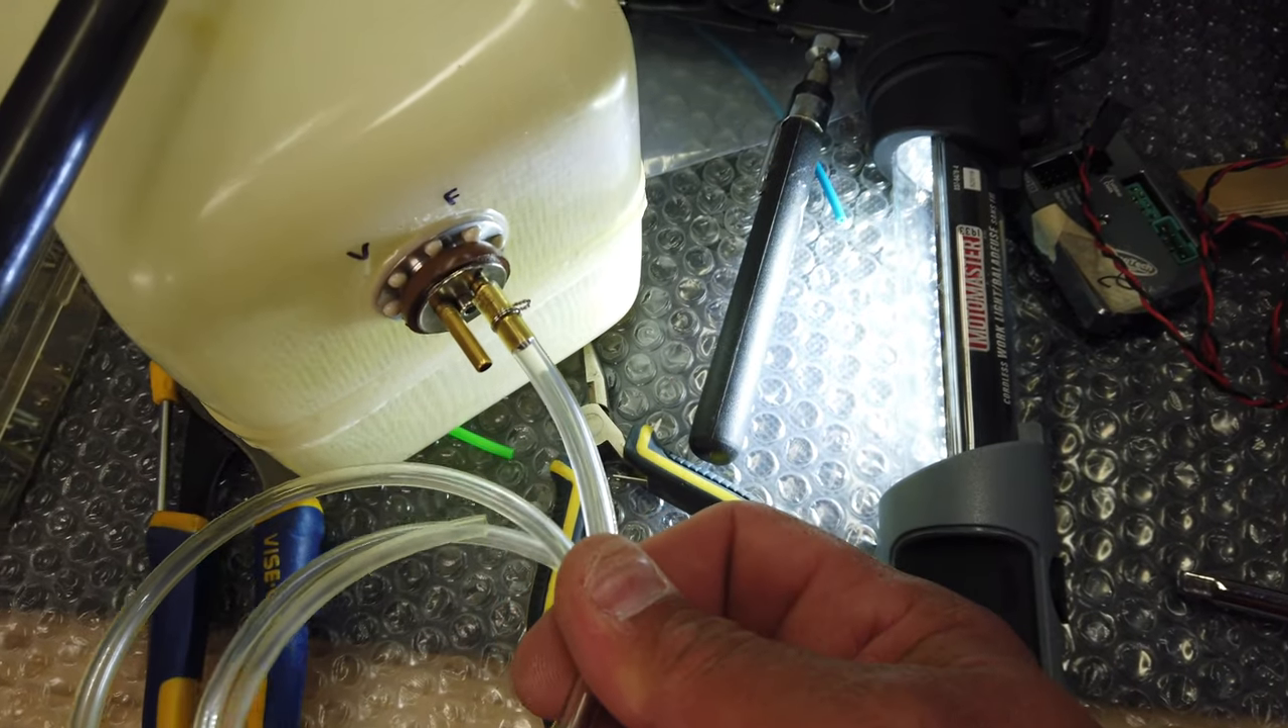So, um, what I've done is I've put the, uh, the feed line on the smoke tank. So I'm using a six mil Festo line.